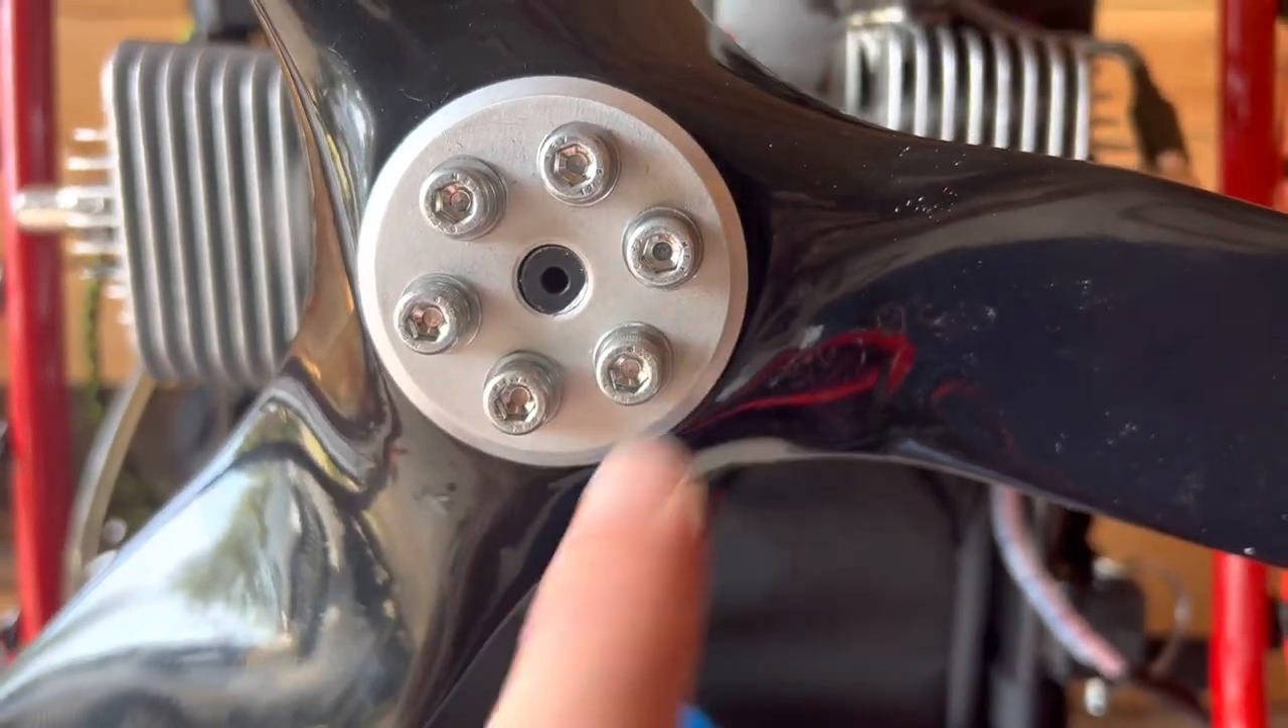Now we've got the prop installed on the DLE 170 again.